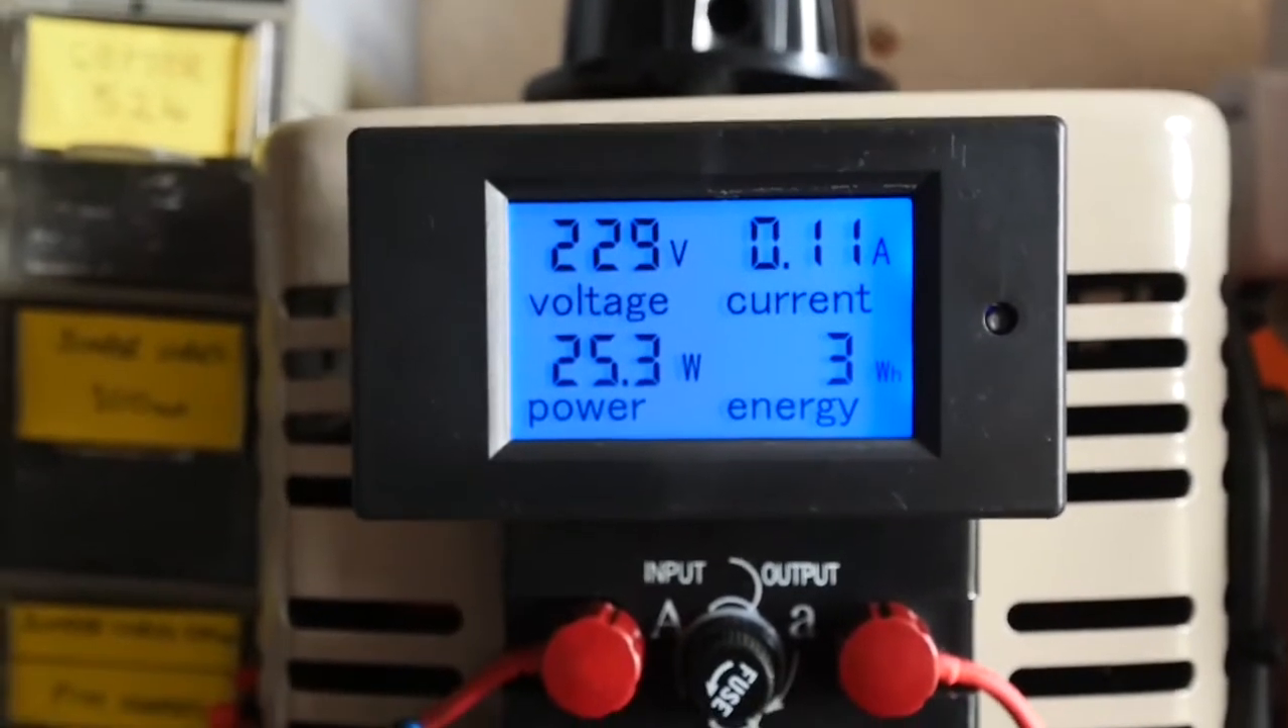You can now see the unit is actually attached to the Variac wired up and working and it's showing 229 volts 0 .11 amps.